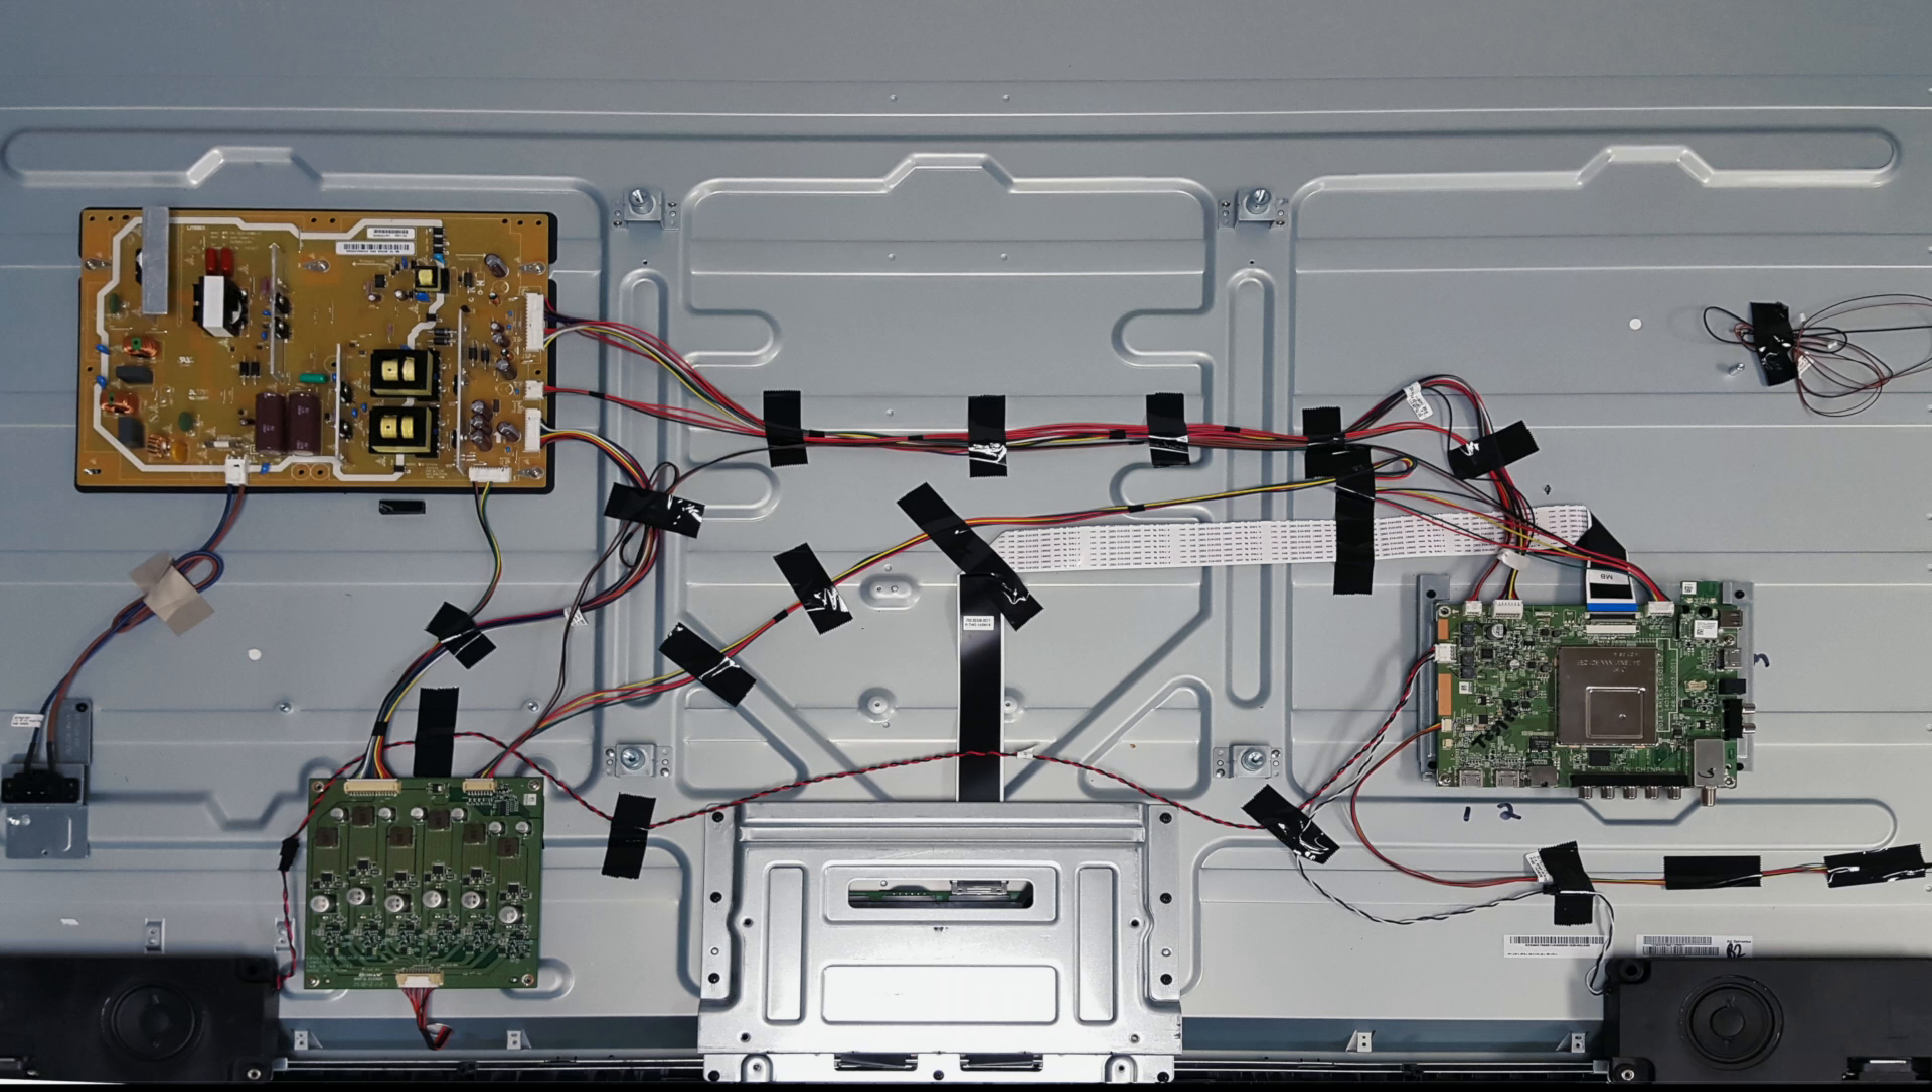On this TV, we have removed the back cover and we can take a look at the boards on the panel.